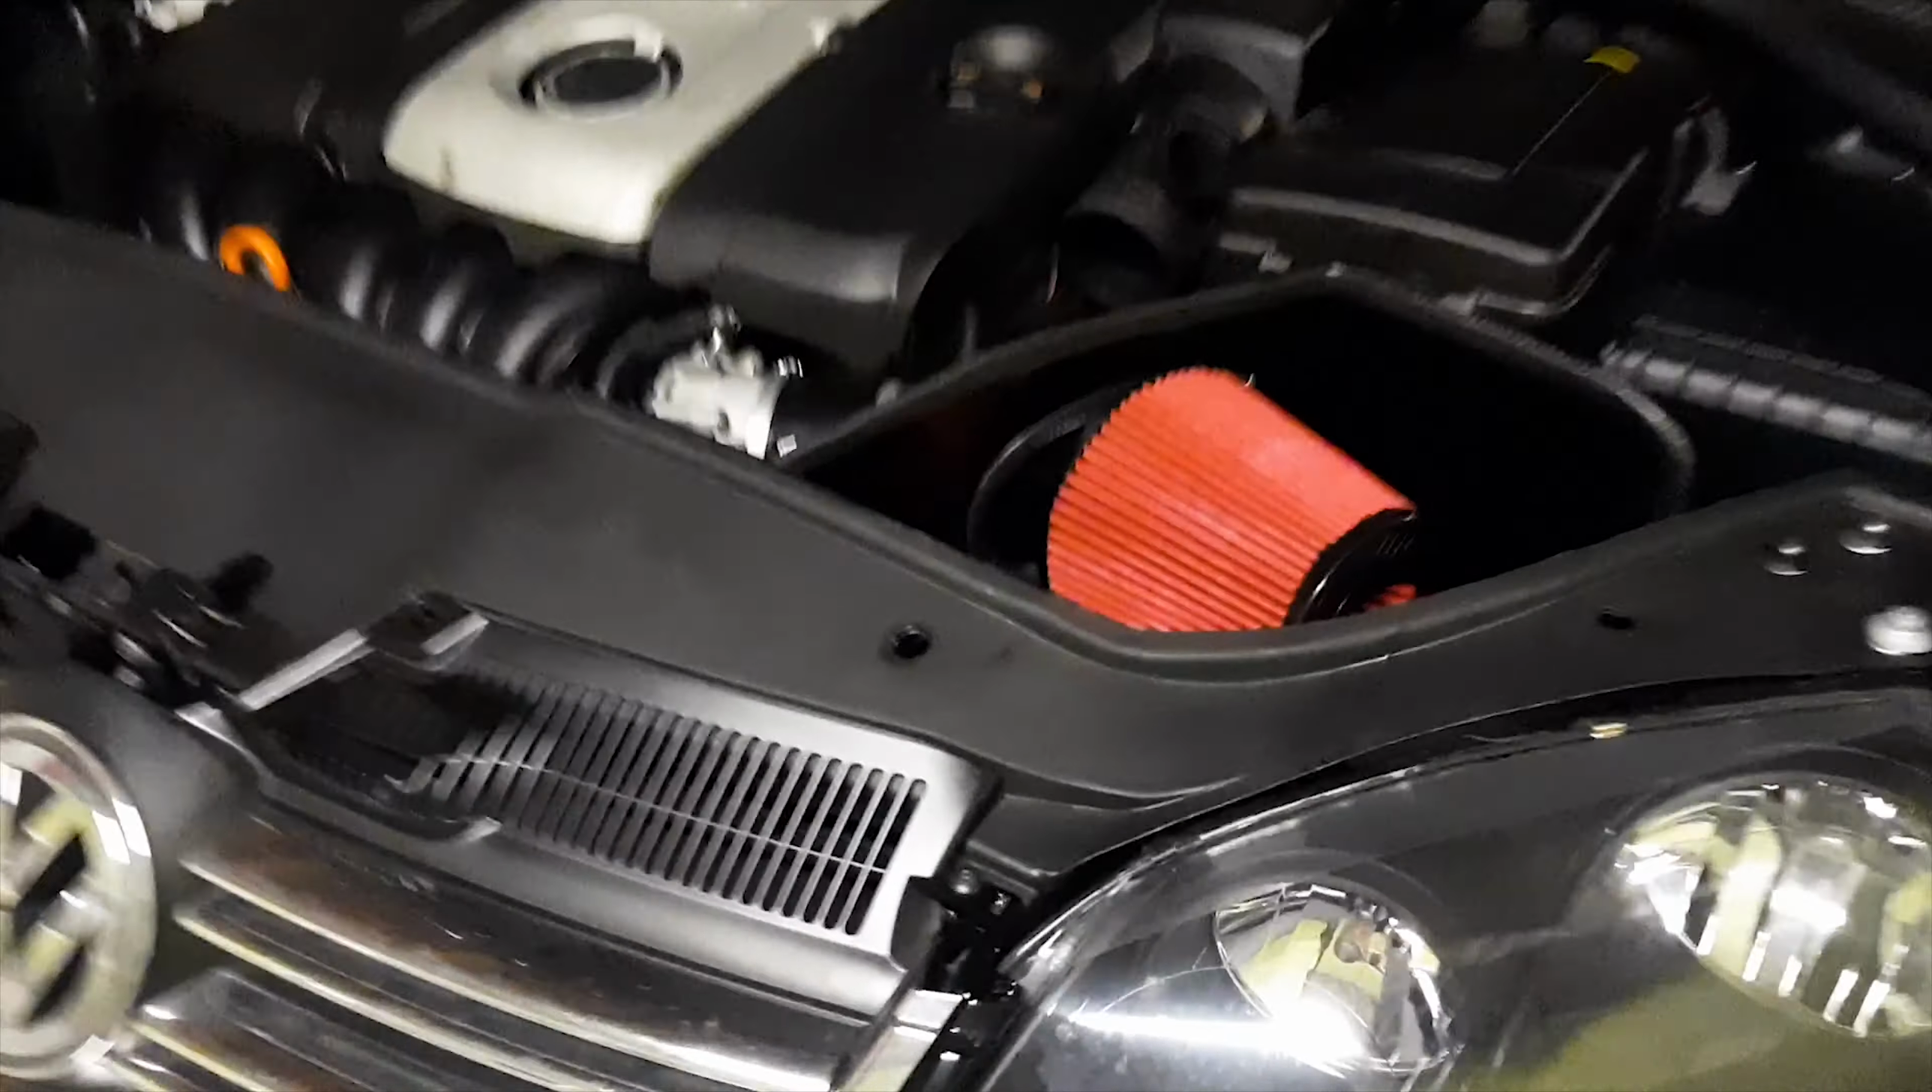Aí, galera, já finalizamos a instalação do filtro.